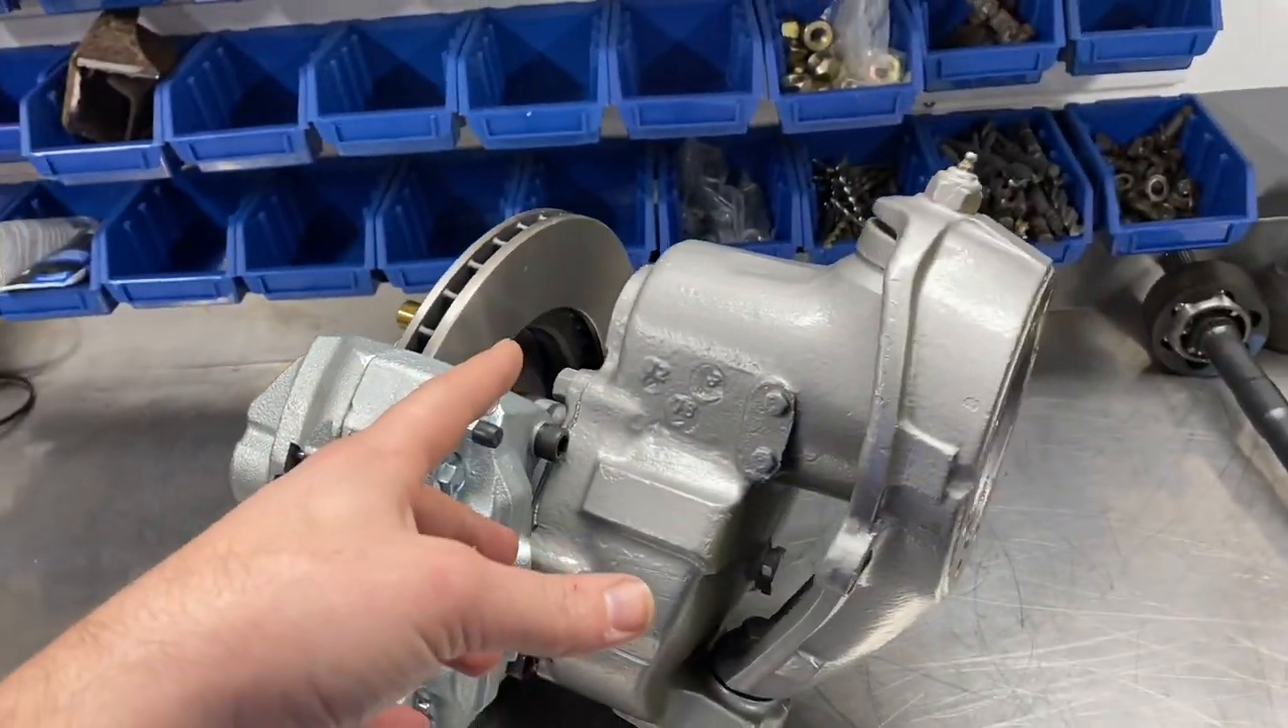Here it is. Fully assembled. This is the left side knuckle.